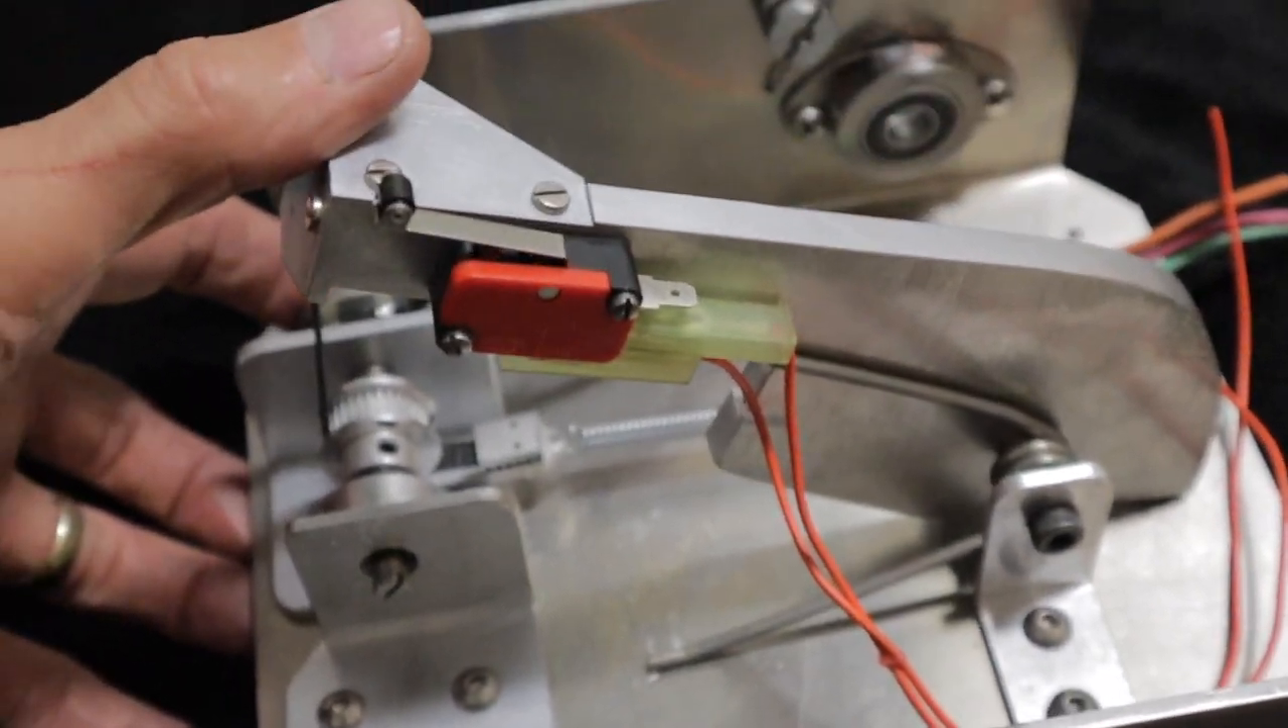You can see uh that i mounted the micro switch onto the side of the actuator bar.